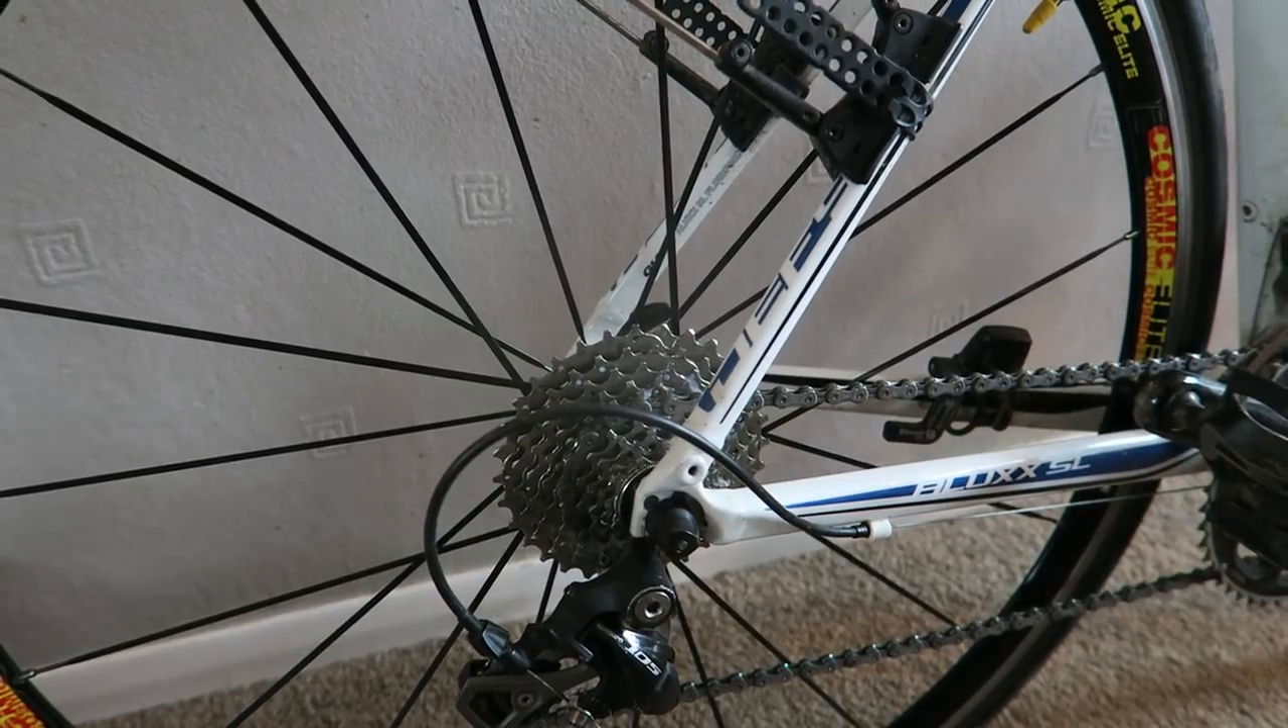The cassette is cleaned all lubed and i've put the back wheel back on the bike.